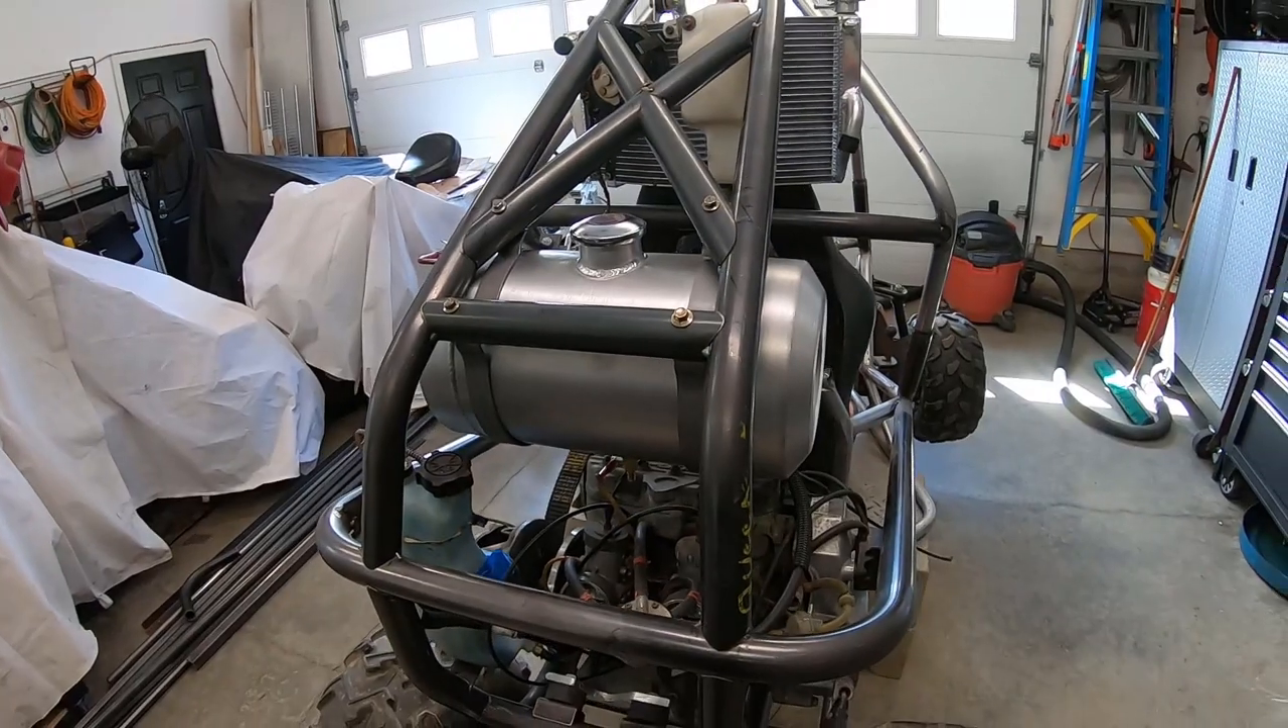We got our fuel tank mounted.